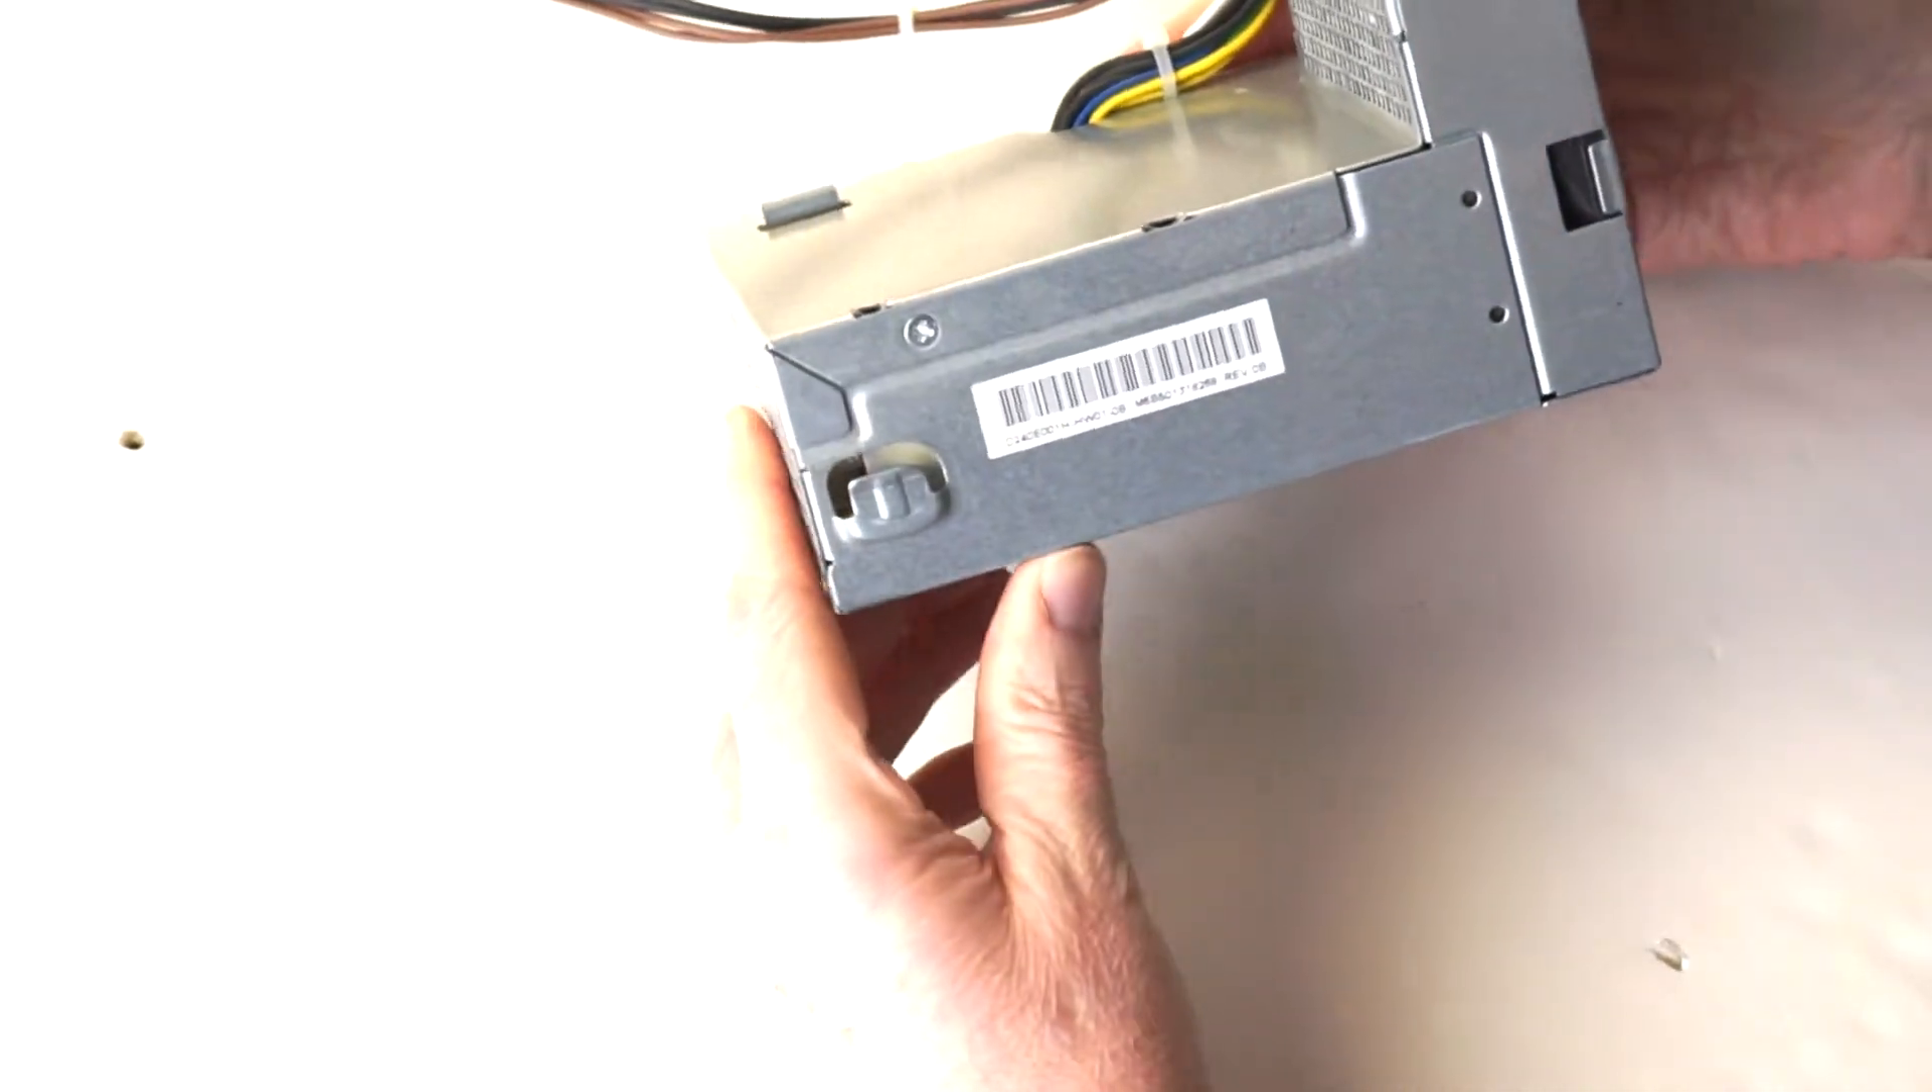Okay so here we have the power supply removed from the computer and I've never opened one of these before so I'm just going to go by what I see.